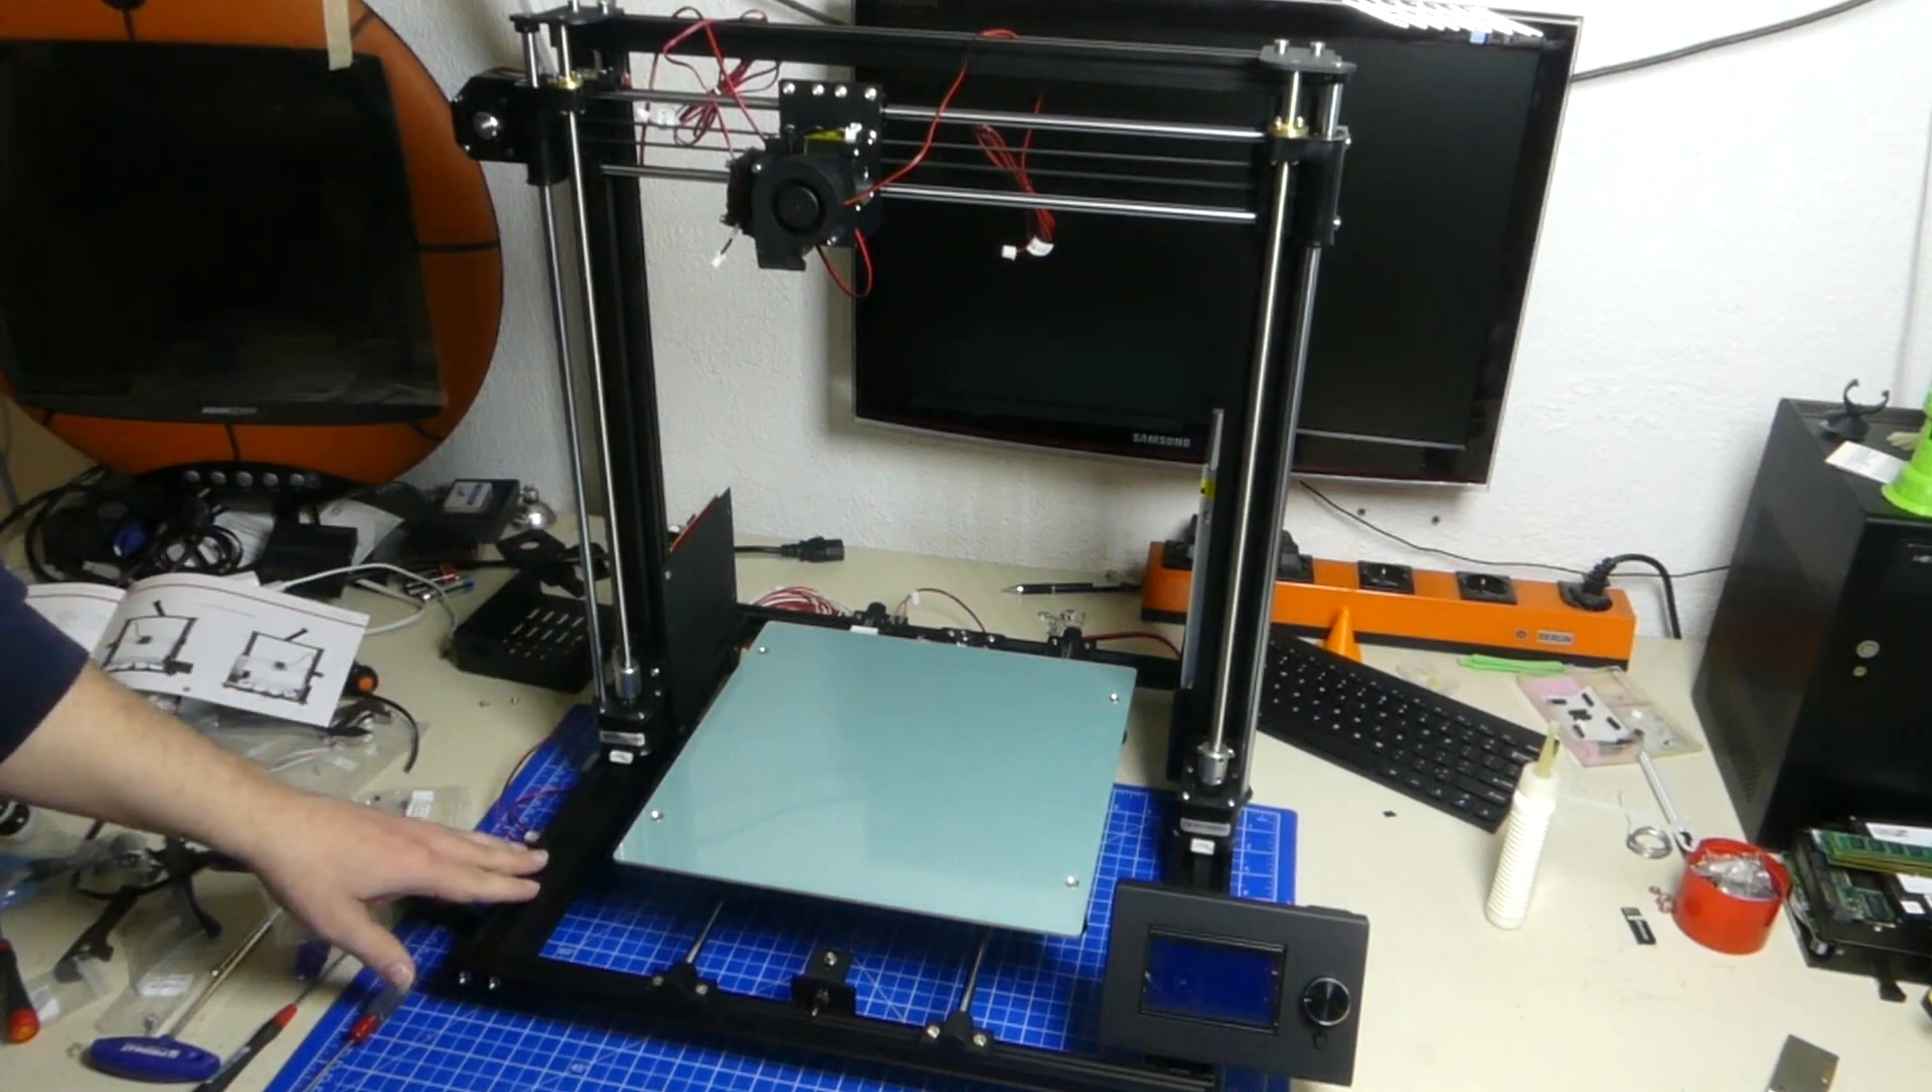So the frame is complete. All the mechanics are in place.